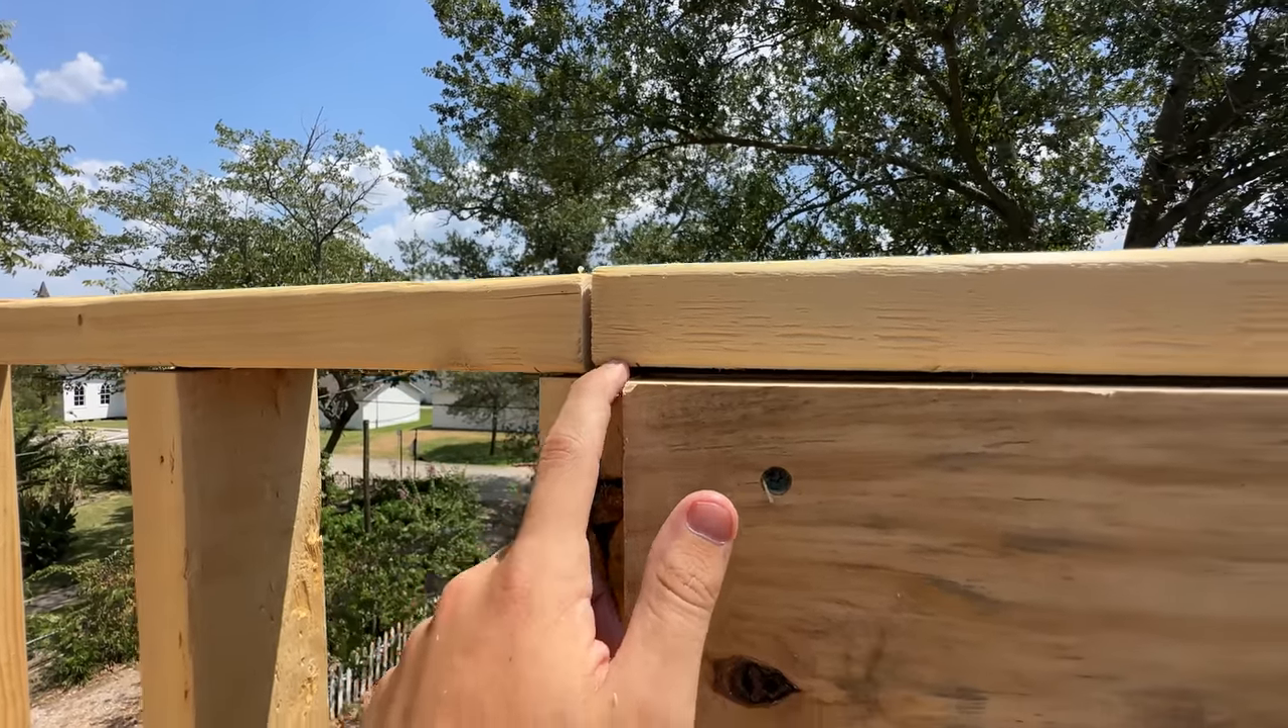This board, this 2x4 that we used for our top plate was twisted. So when we nailed it into this king stud here, you can see there's a gap just because of the twist. The nail's all the way in, but it's so twisted that it just, there's a gap there.